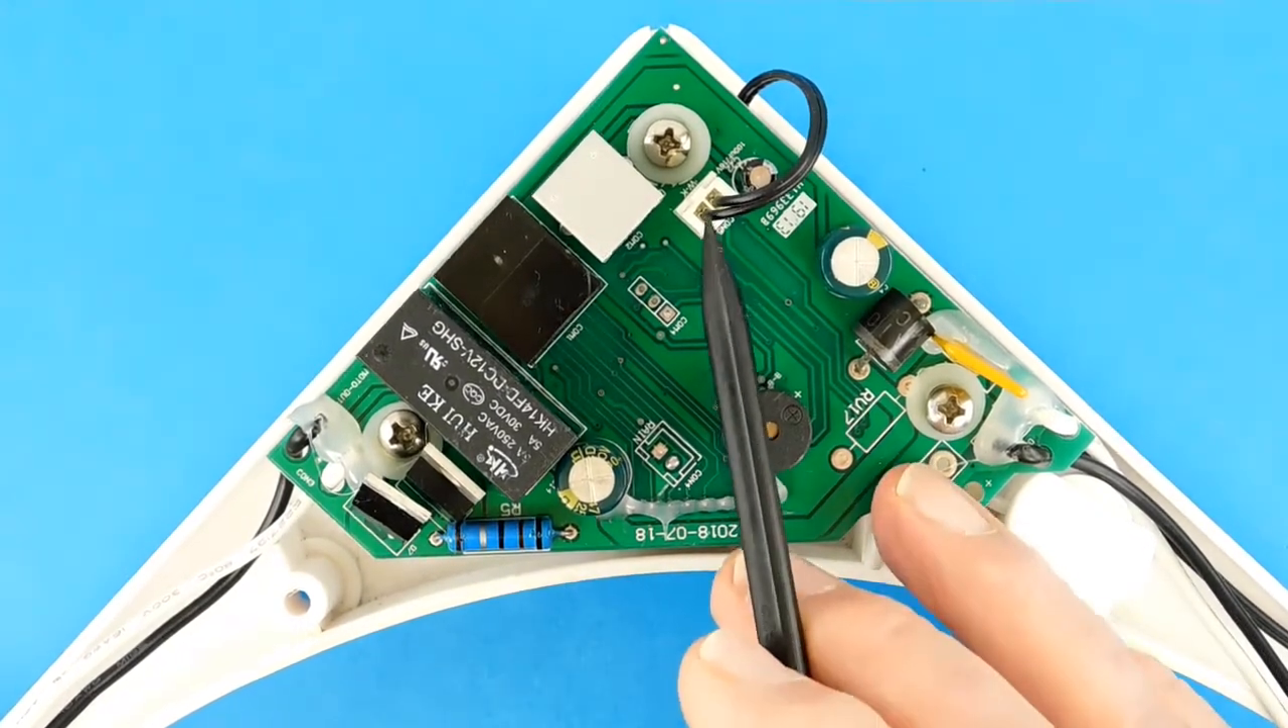The second thing I did was connect this little two conductor cable to the top of the board right there.